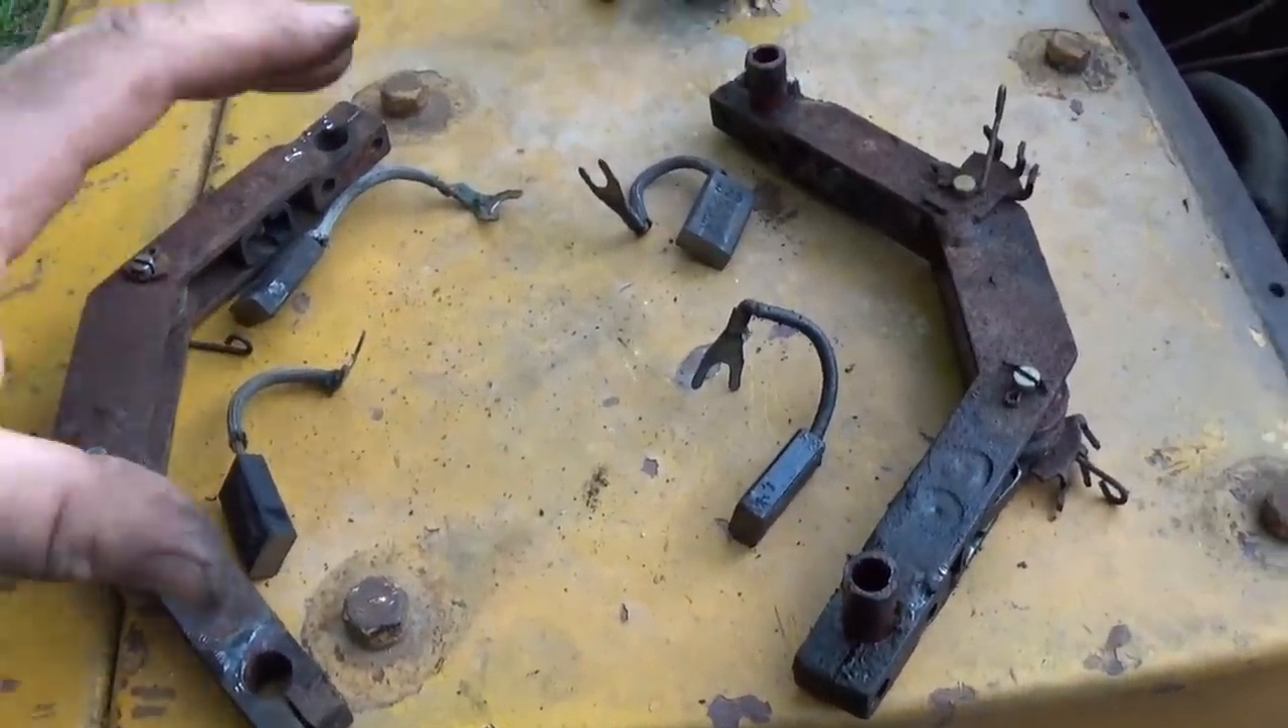Okay, well, I've gone ahead and removed the brush holder assemblies.